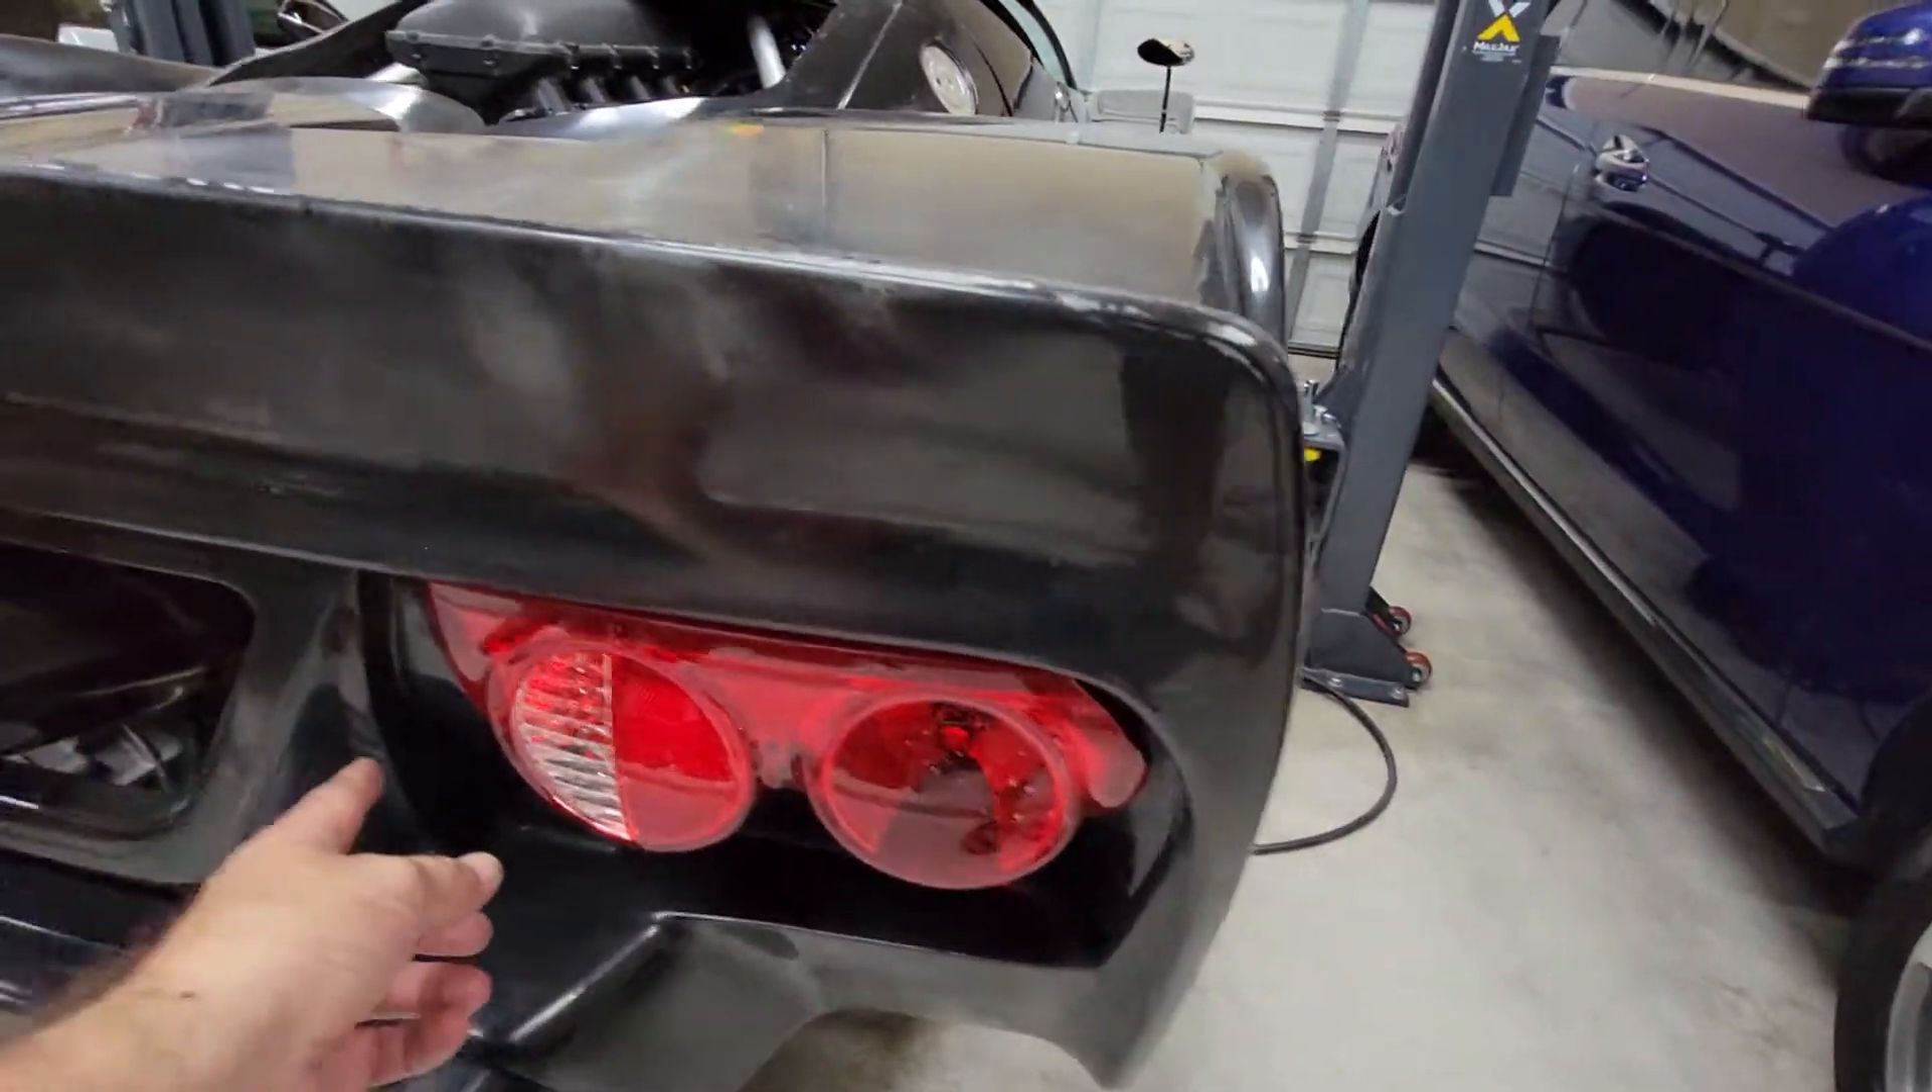Uh, tail lights are in and working. I just need to put the, uh, uh, the surrounds and the trim pieces, um, on those.